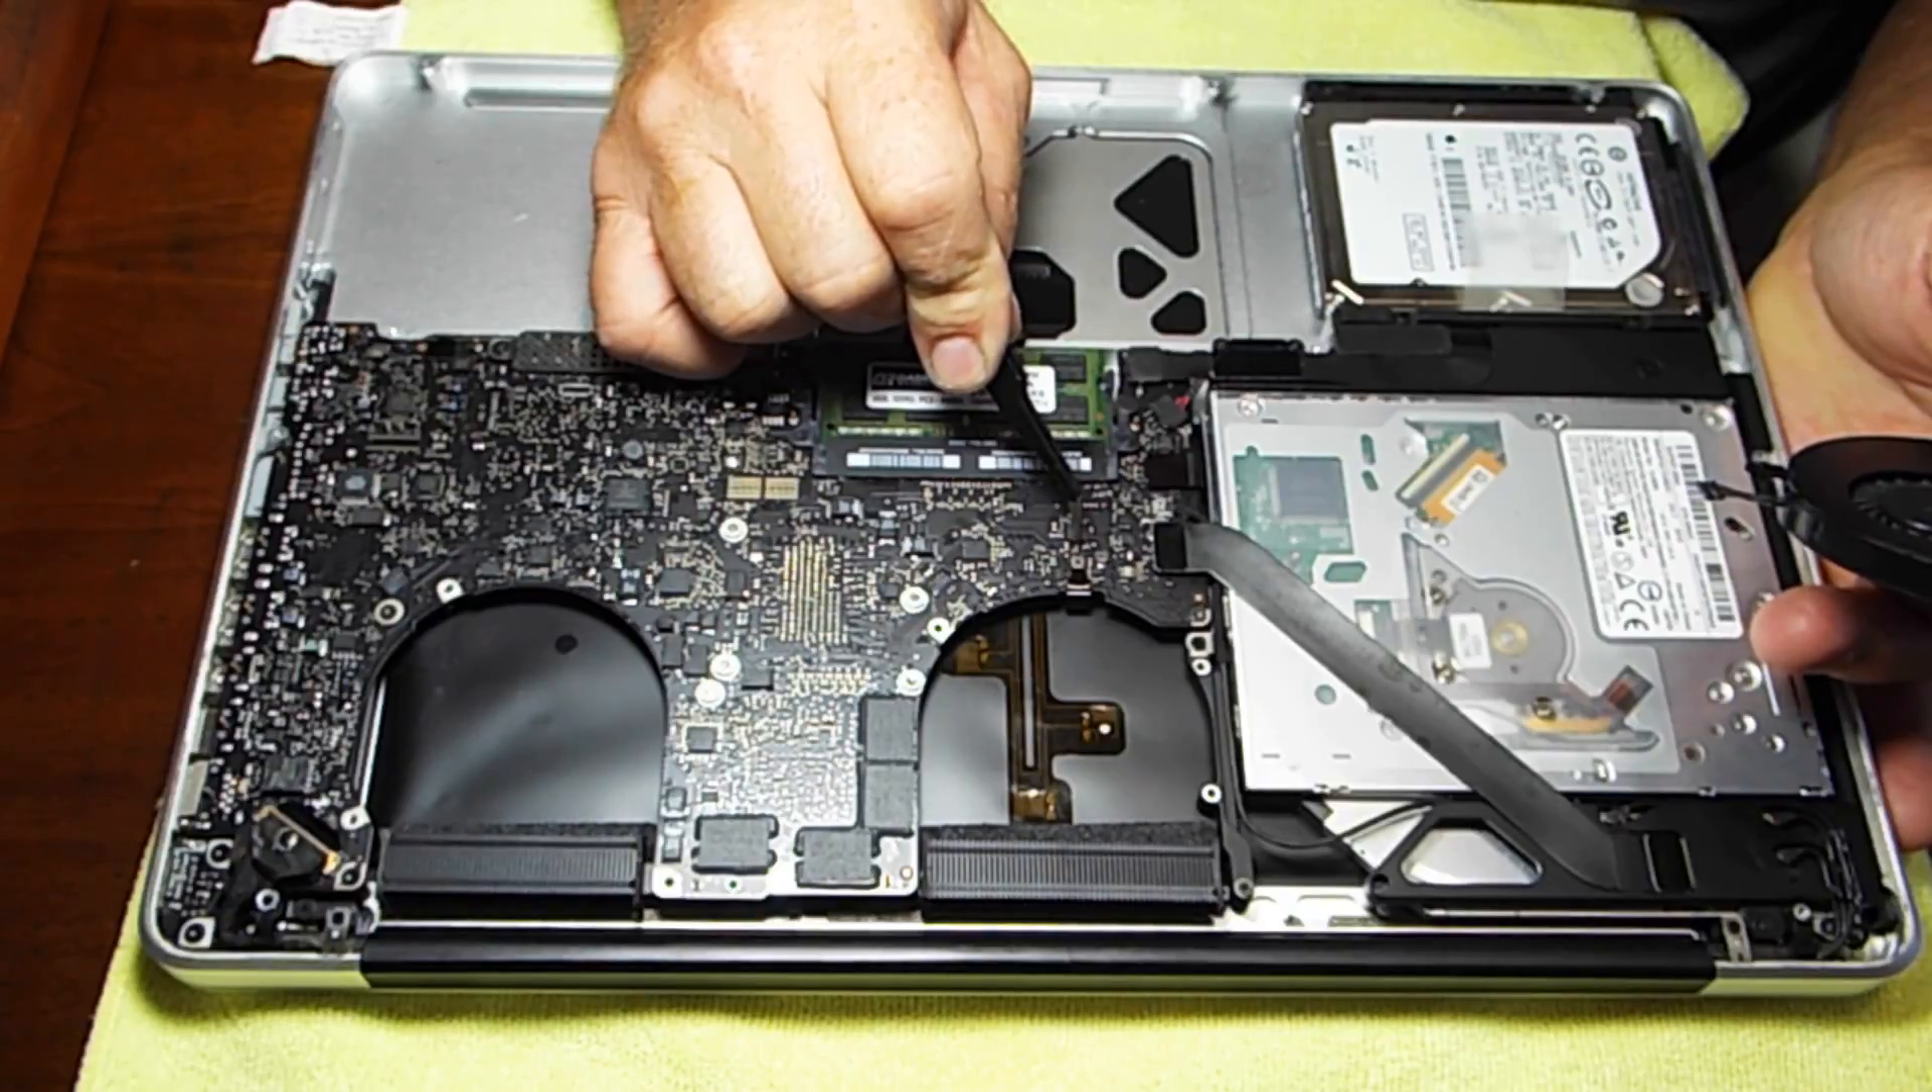We've got the board basically back in.